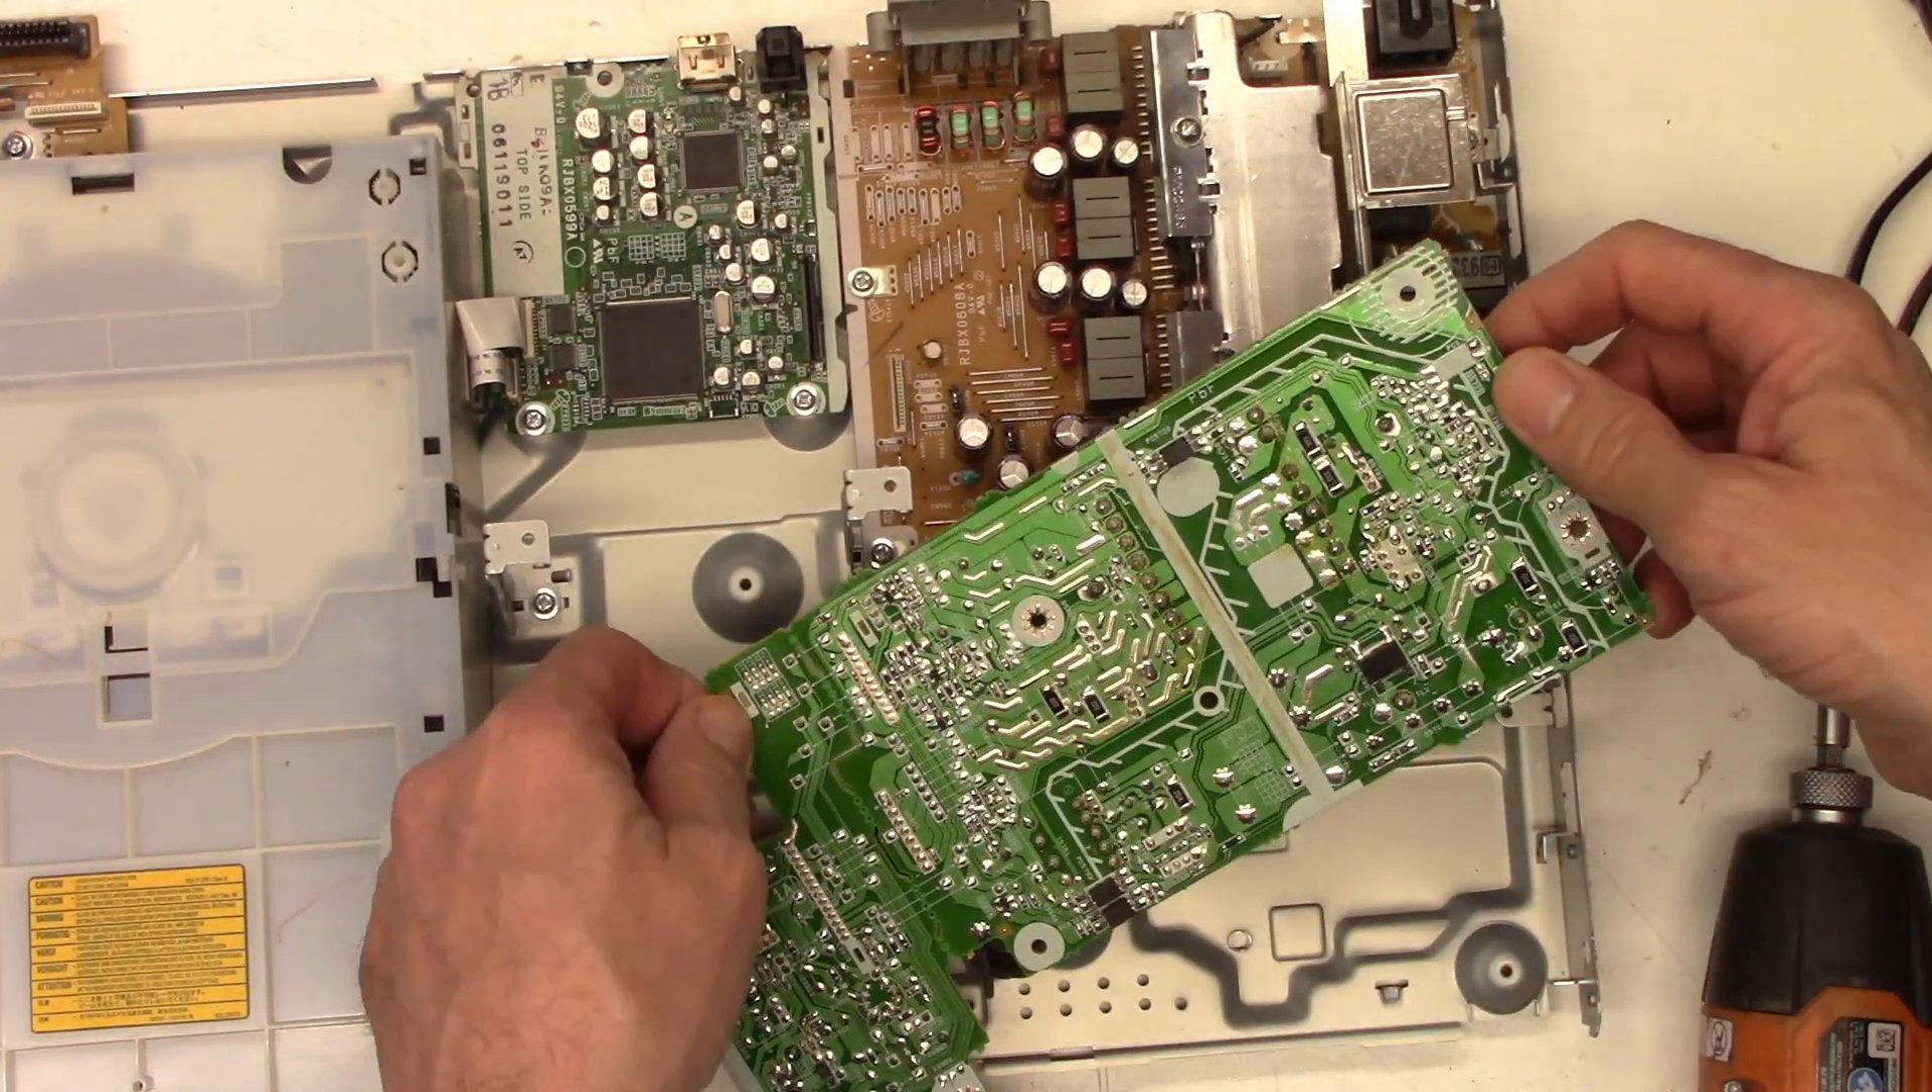There's one locking tab that has to come loose right here. And so the power supply board is free.